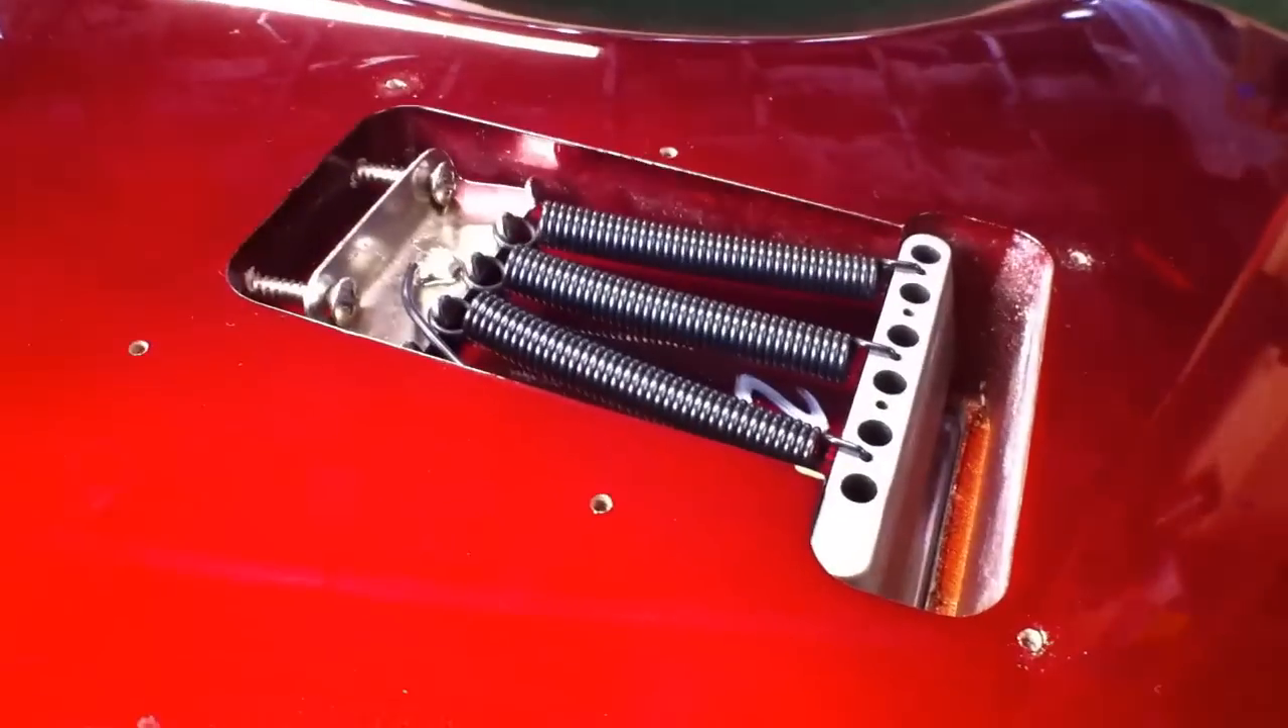The back of the guitar and I've already removed this this cover here.